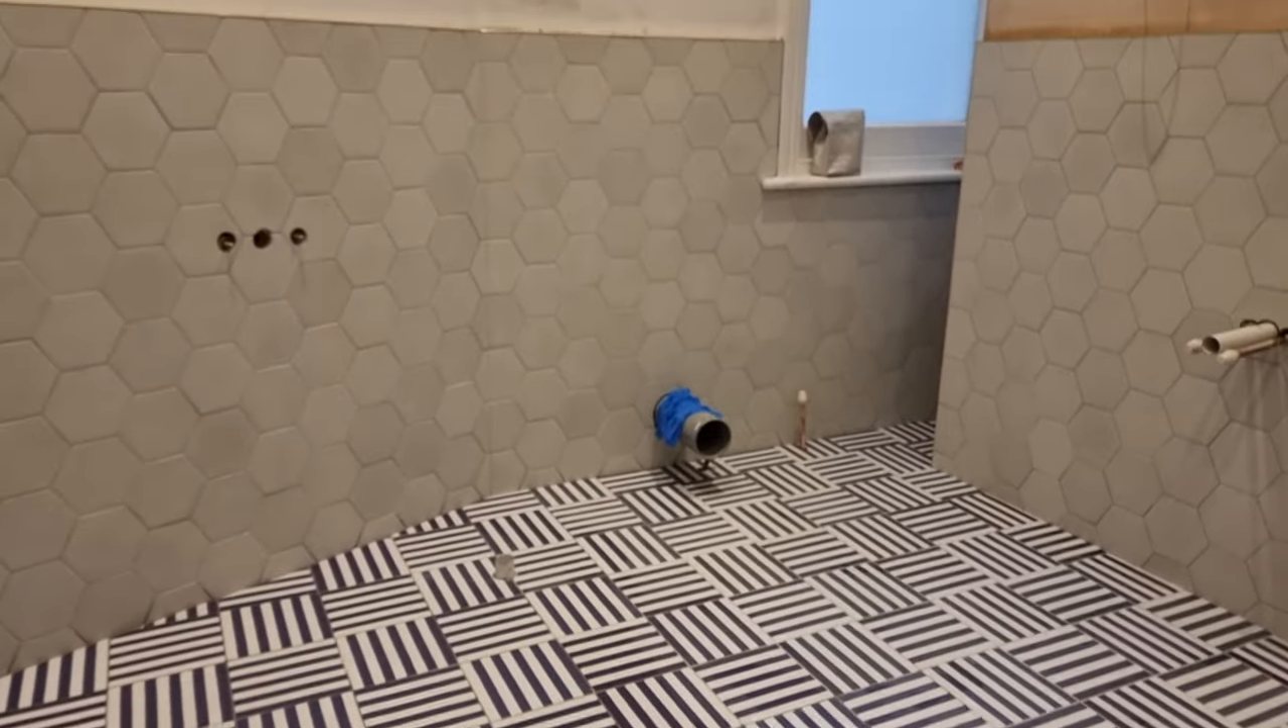So that's all the tiling done in this series.